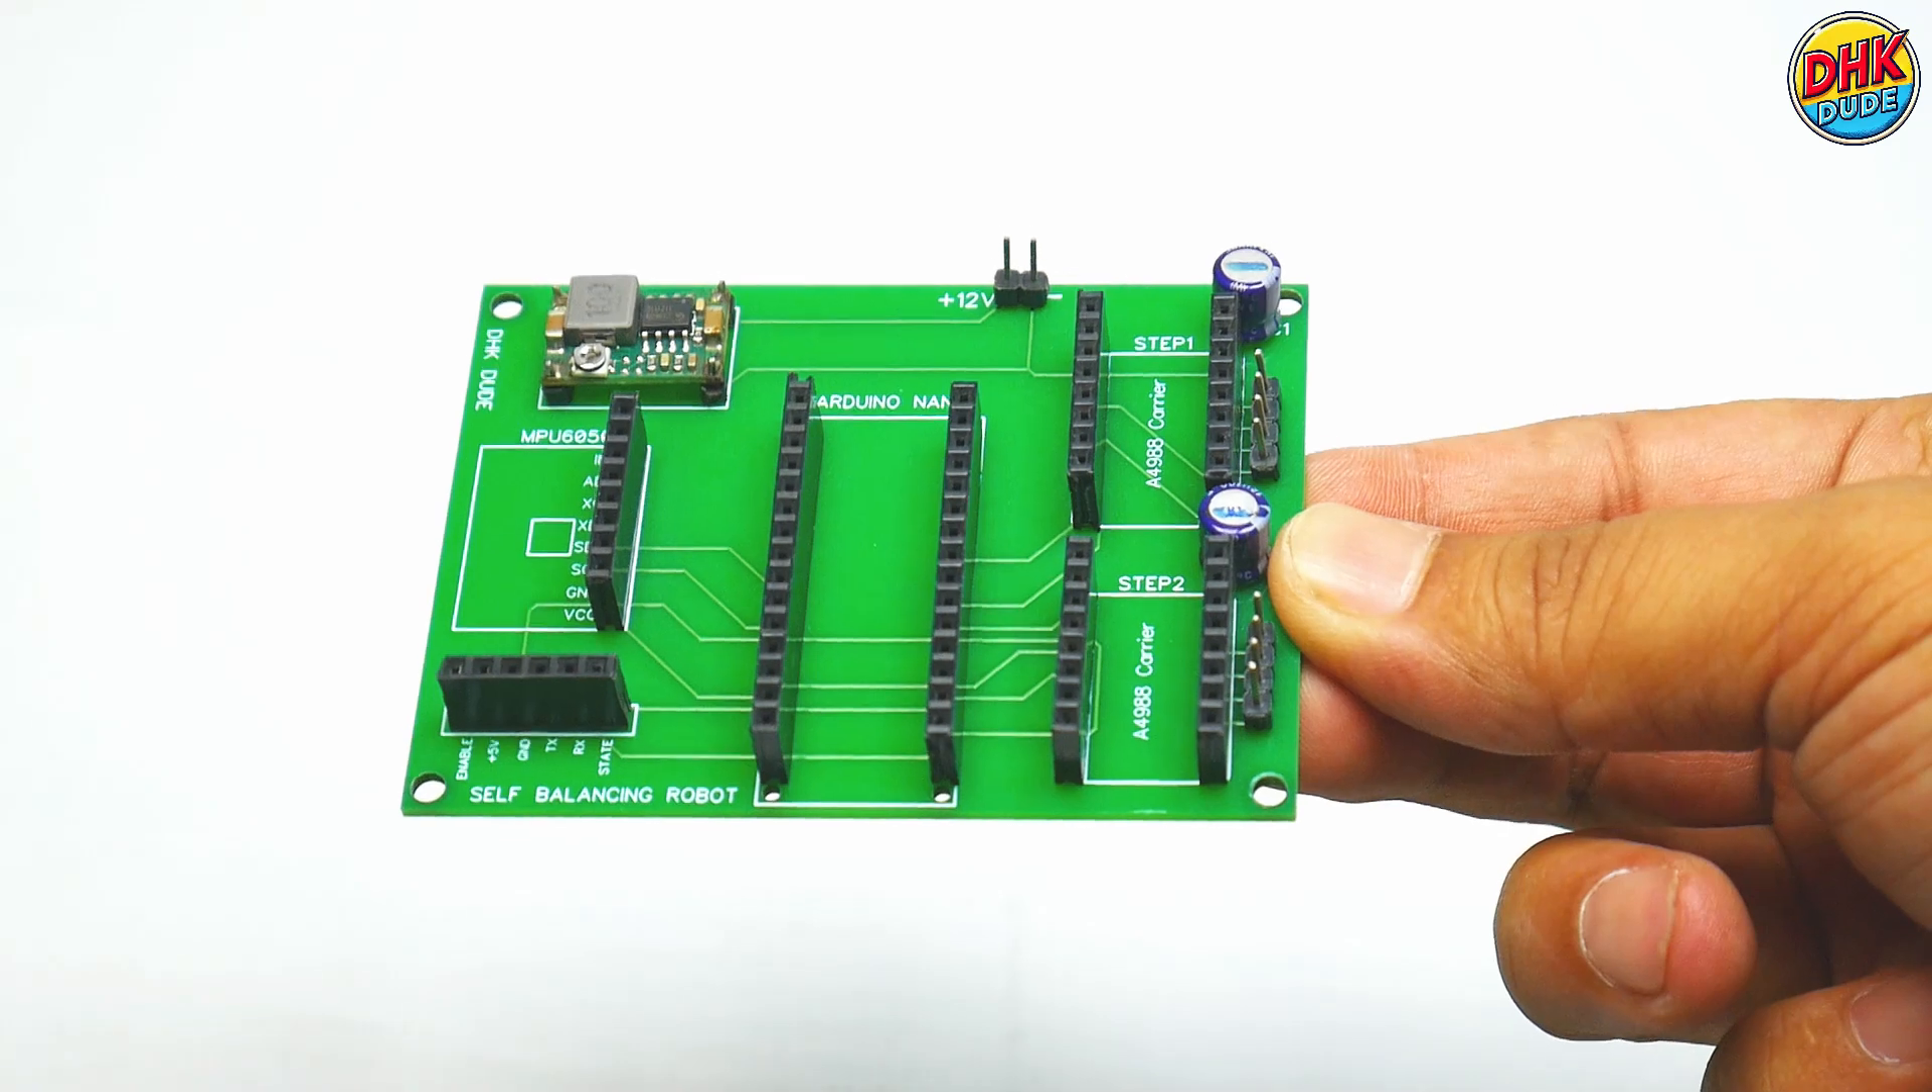We have already soldered headers on the board.